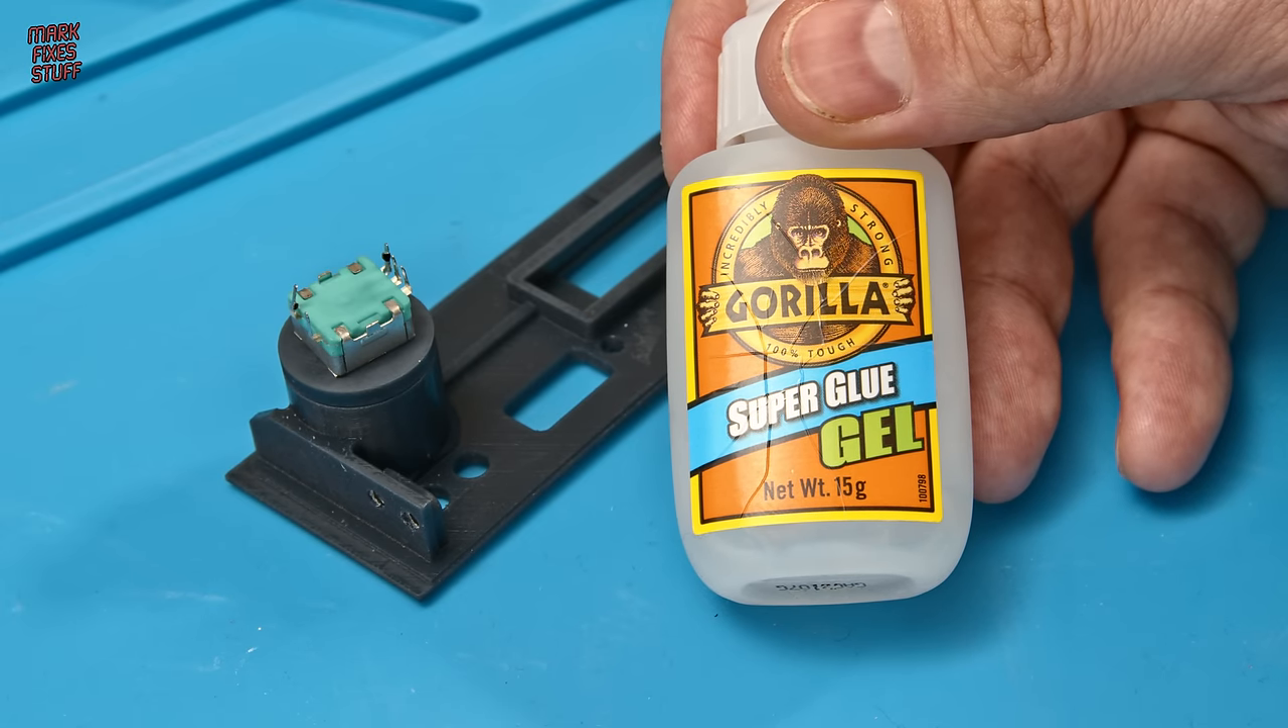Now we've detached our encoder and we've put it in the mount that will need to be glued into the front bezel itself.